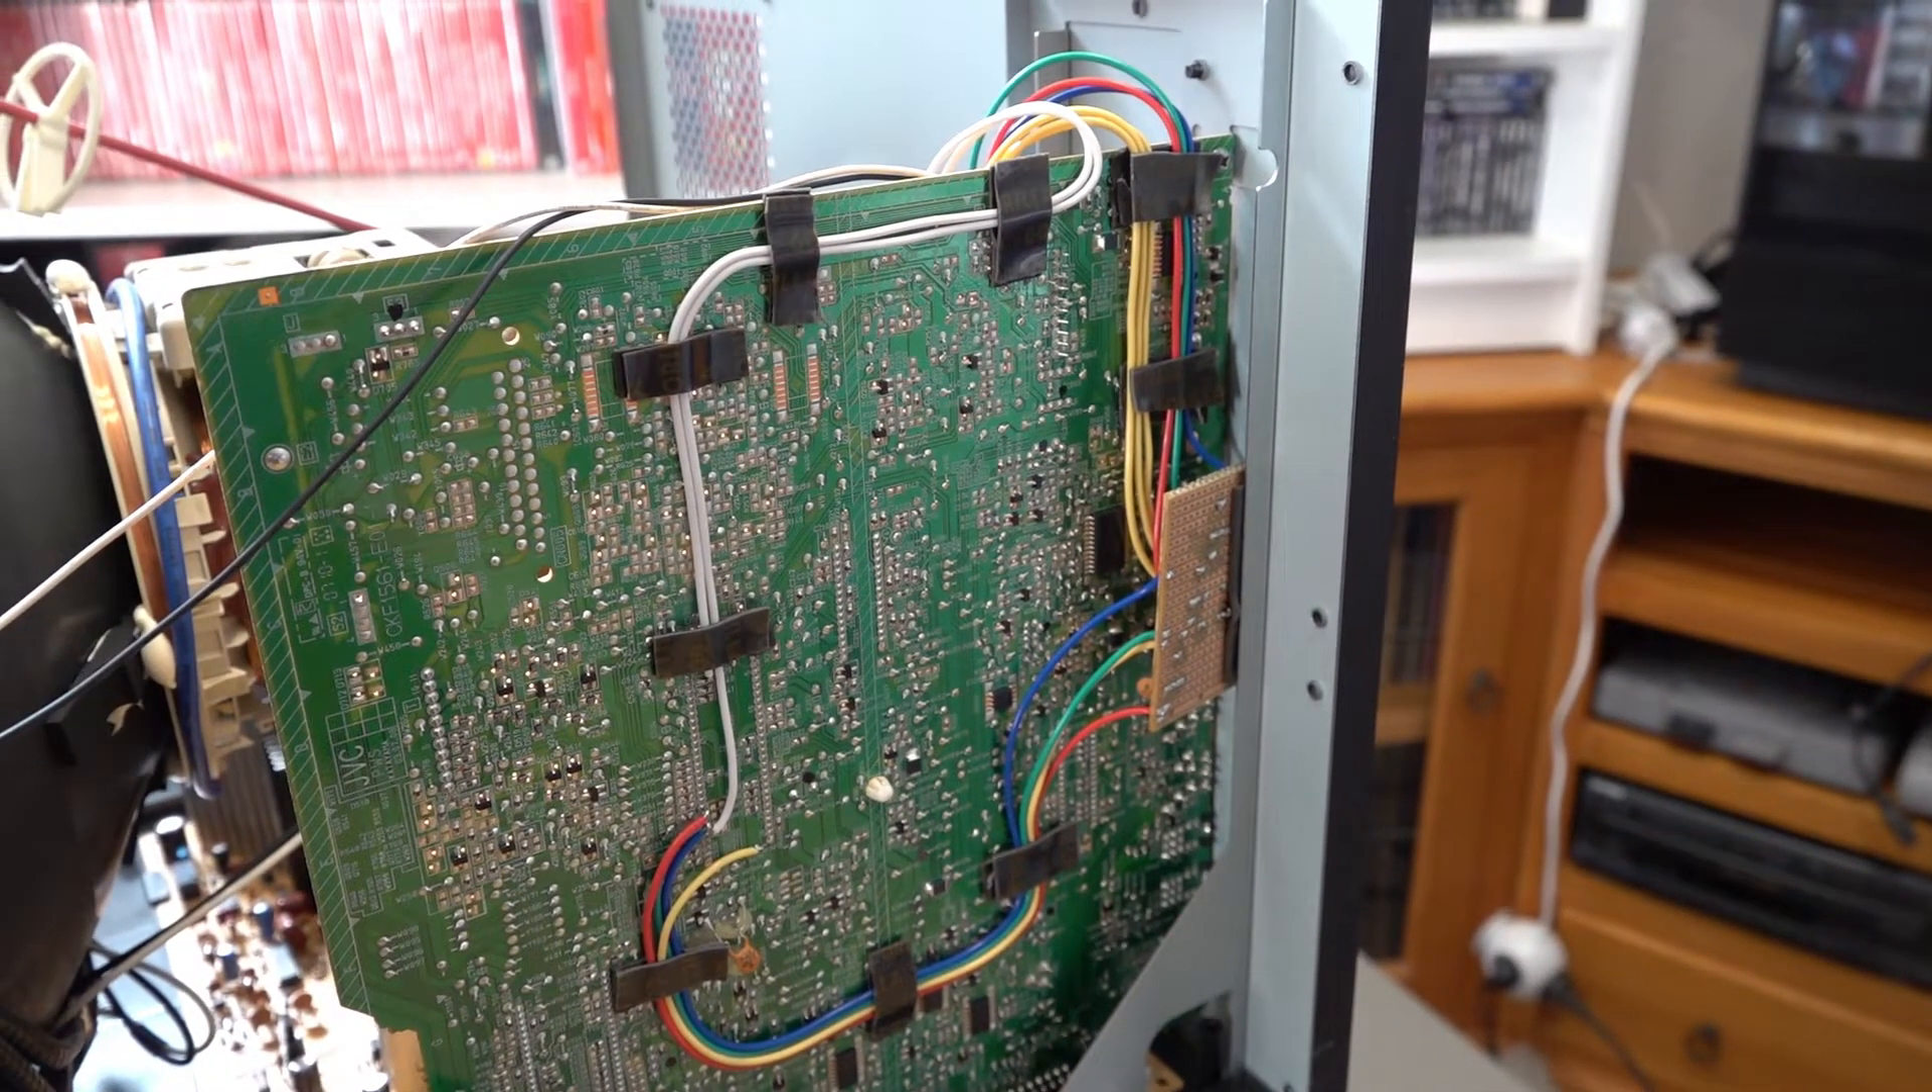I just put a piece down, laid the cables over it, and then put a piece over the top.